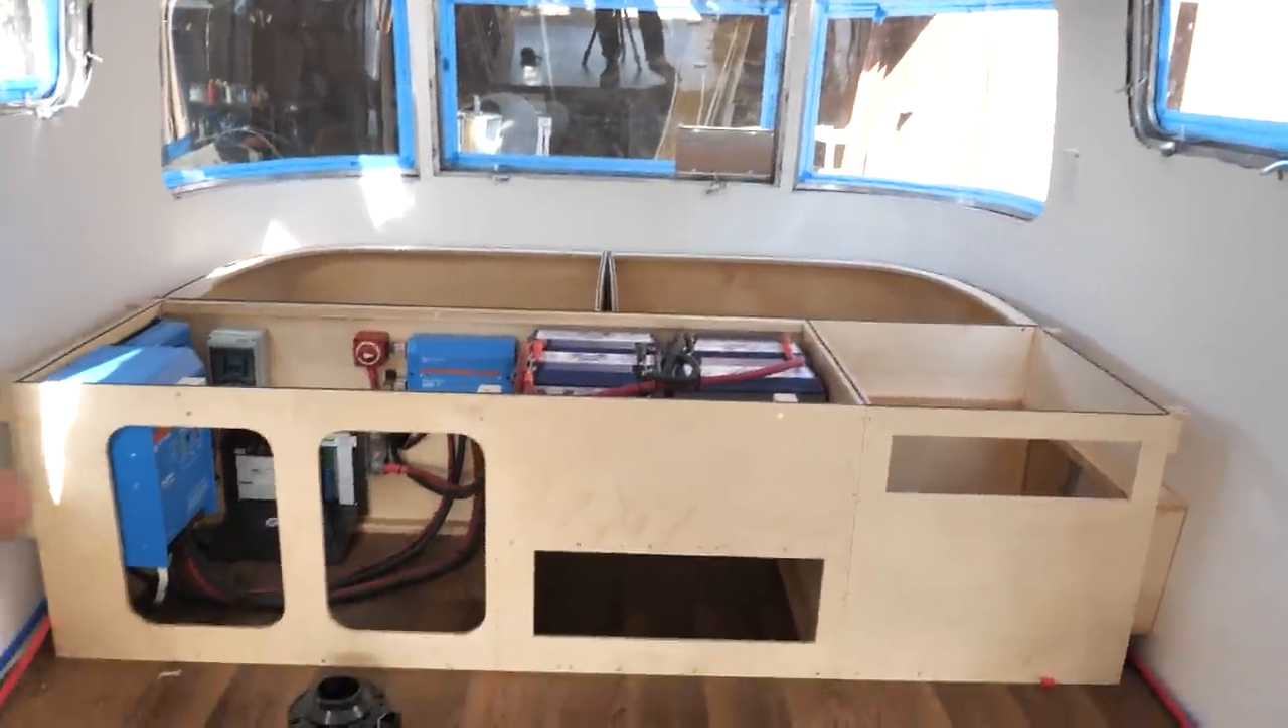This is basically the four boxes all done. Obviously we've got the electrical all installed as well.